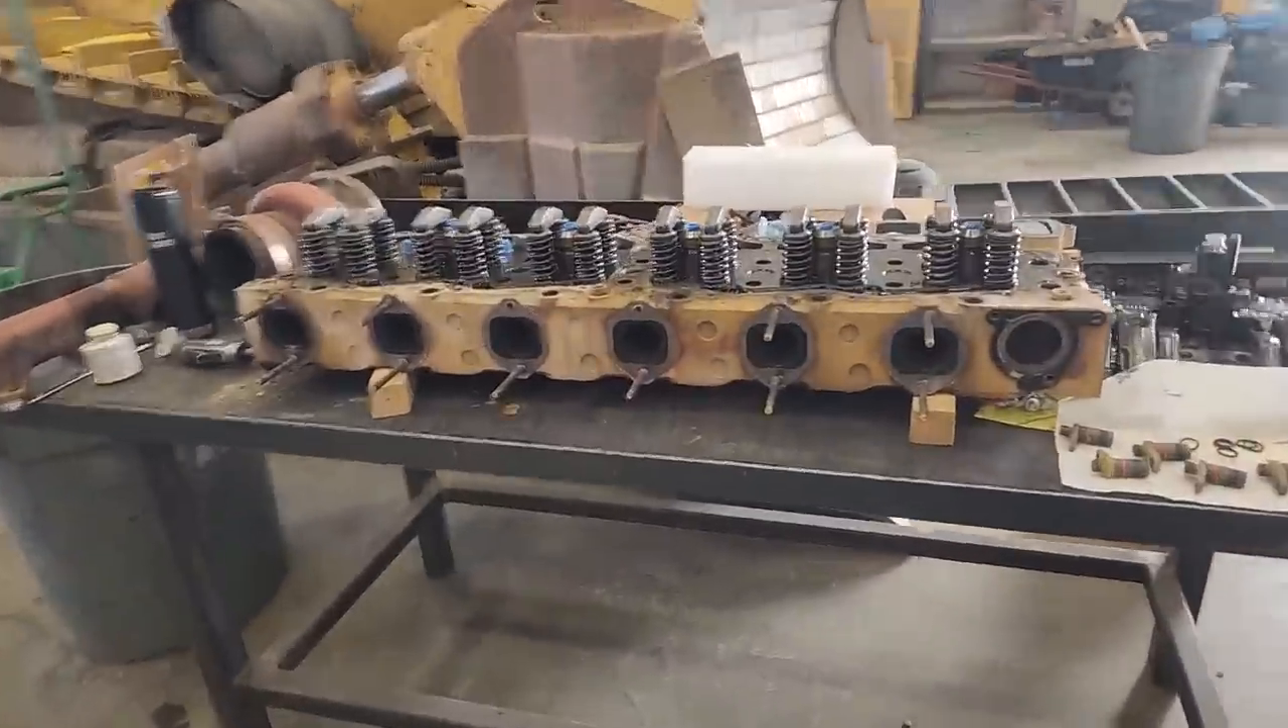You can see I've put all the valves back in the head.